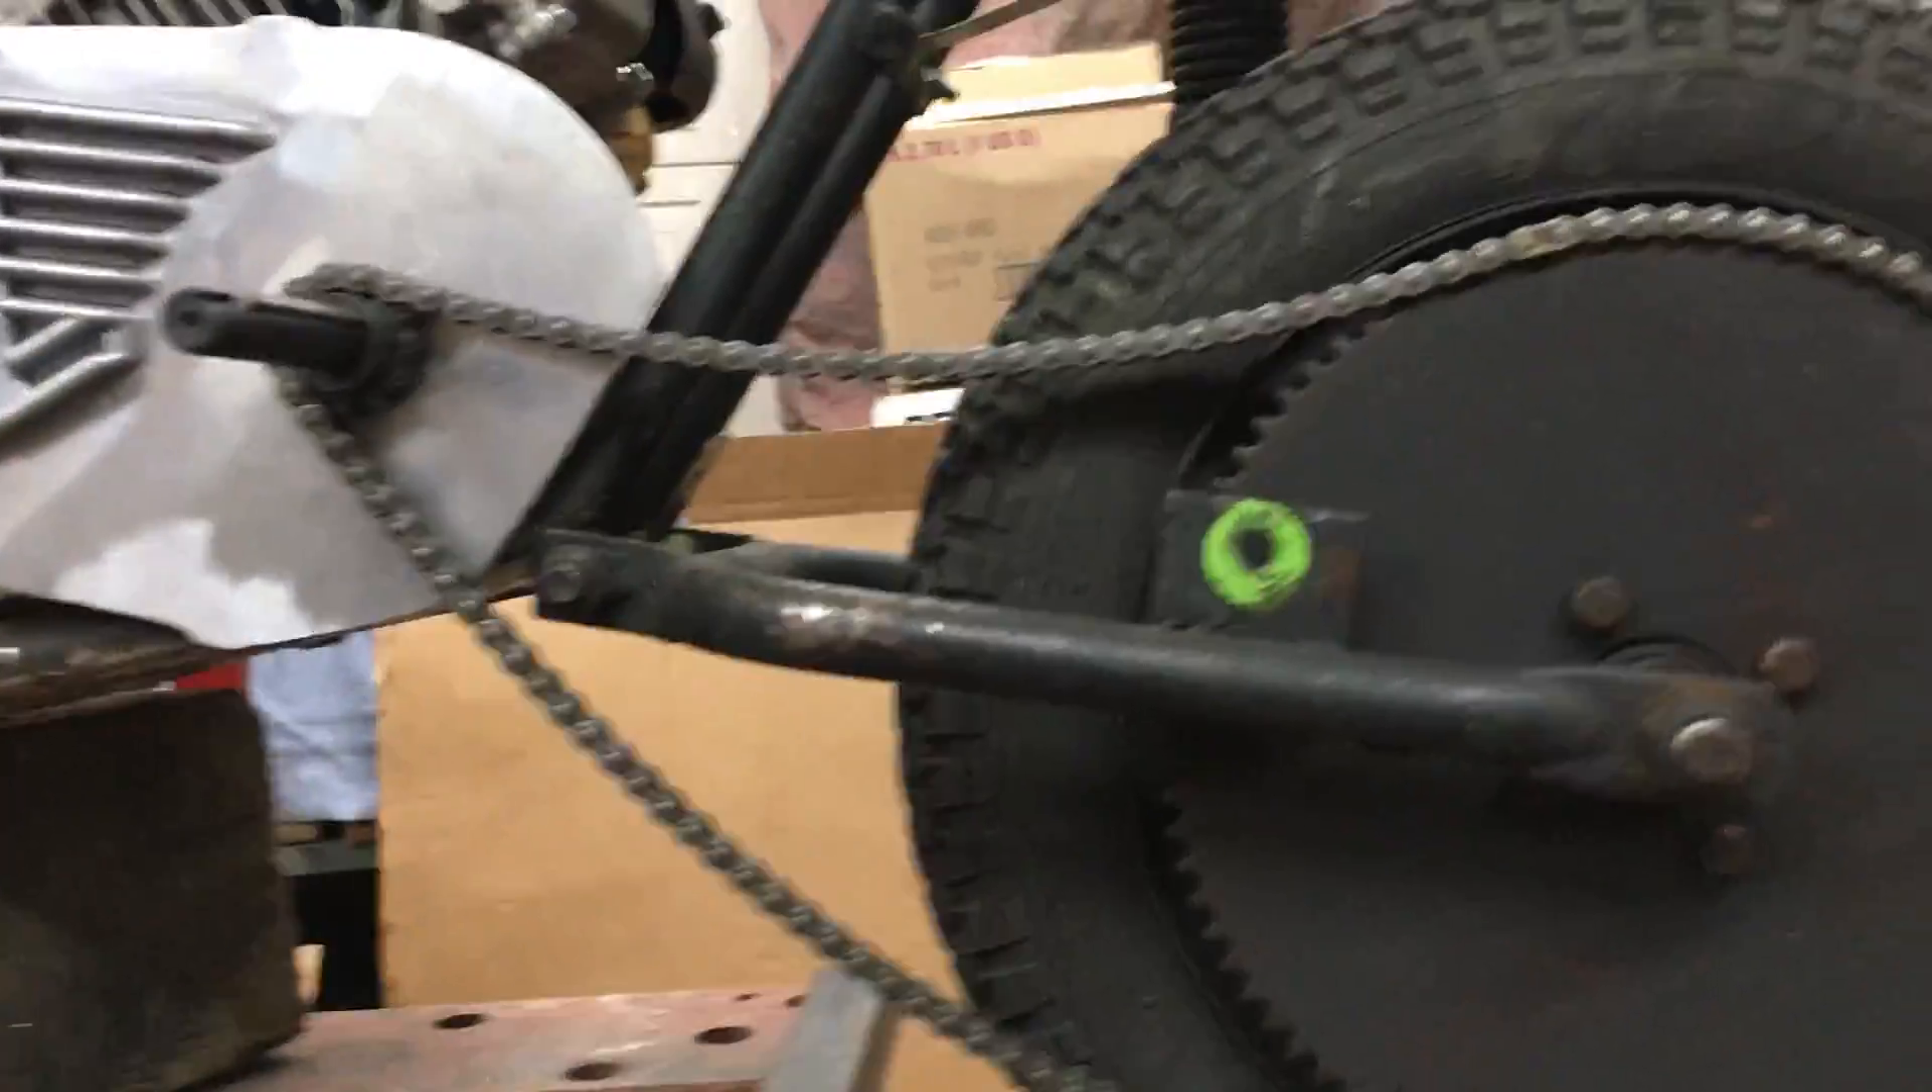Okay now look how loose this chain got. It is really loosey -goosey here.